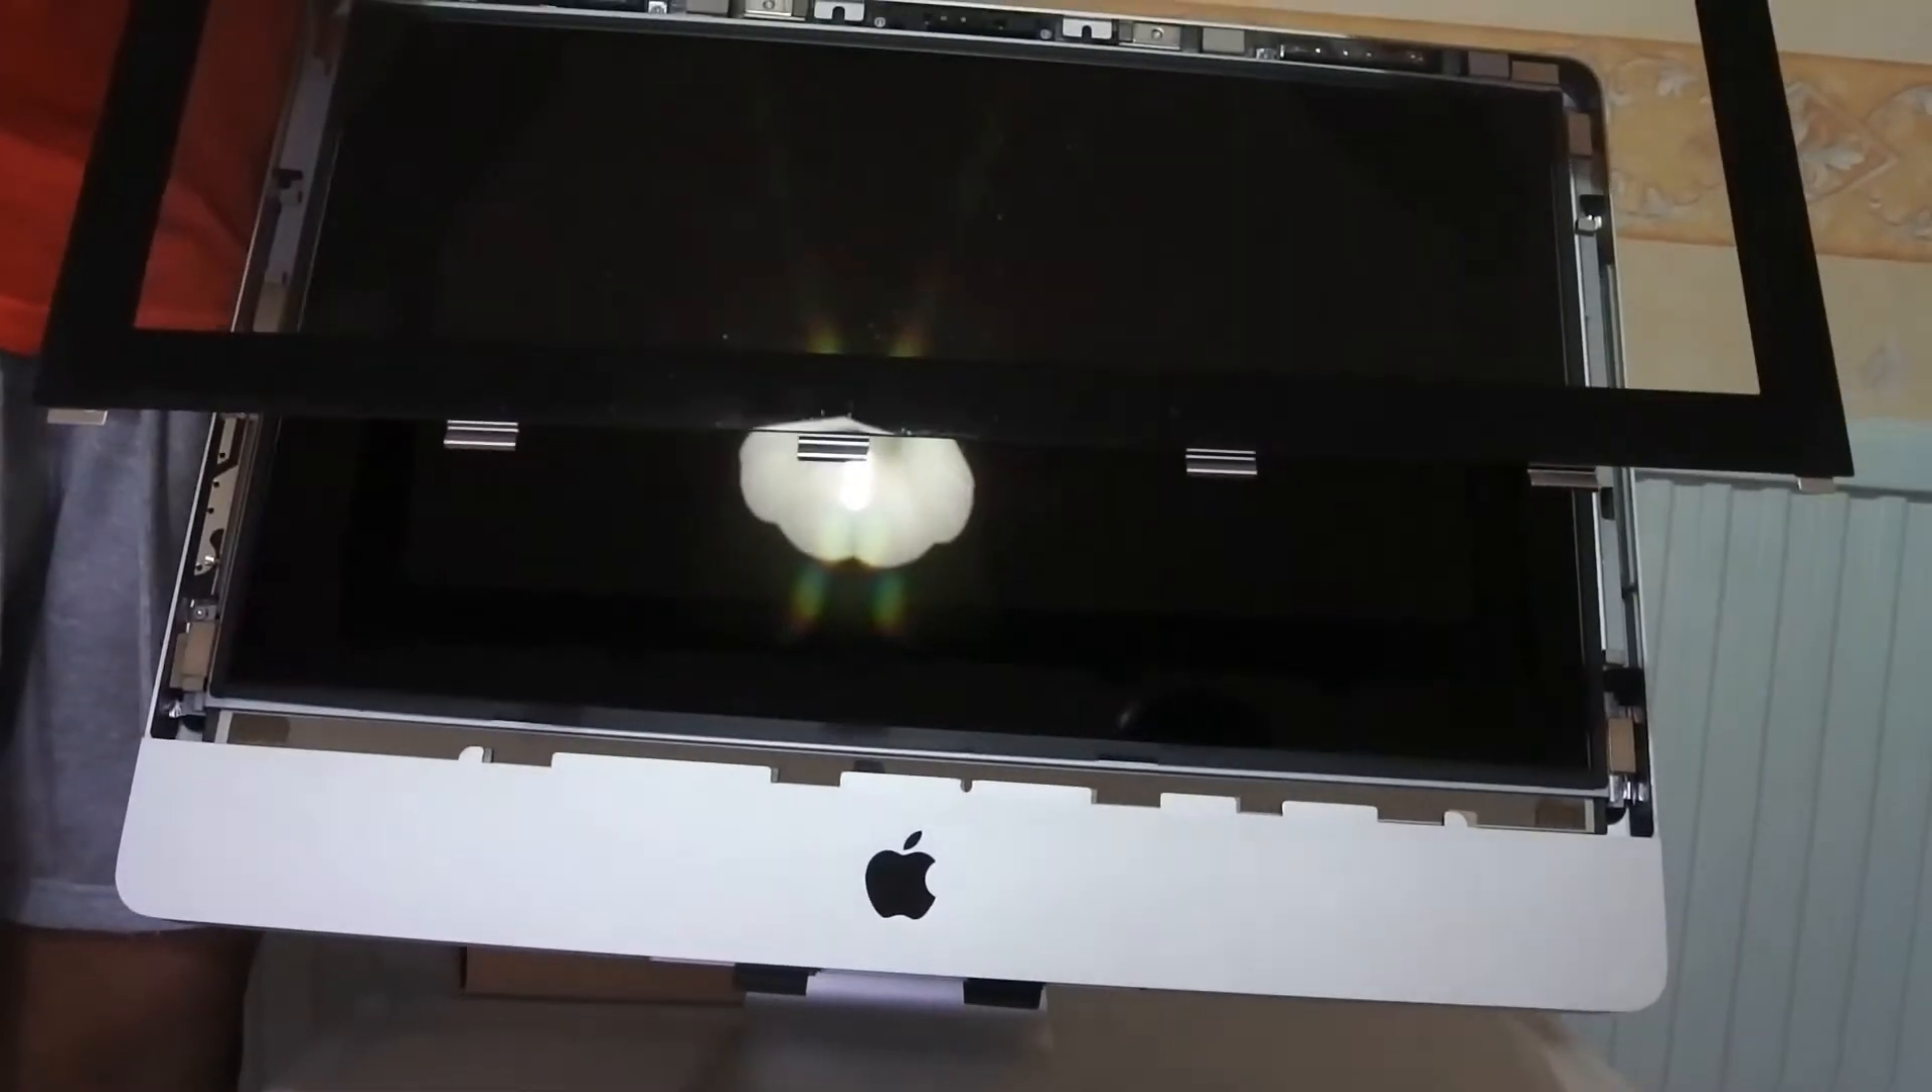Now you've removed the front panel you can go ahead and put it aside and we'll move on to the actual LCD.